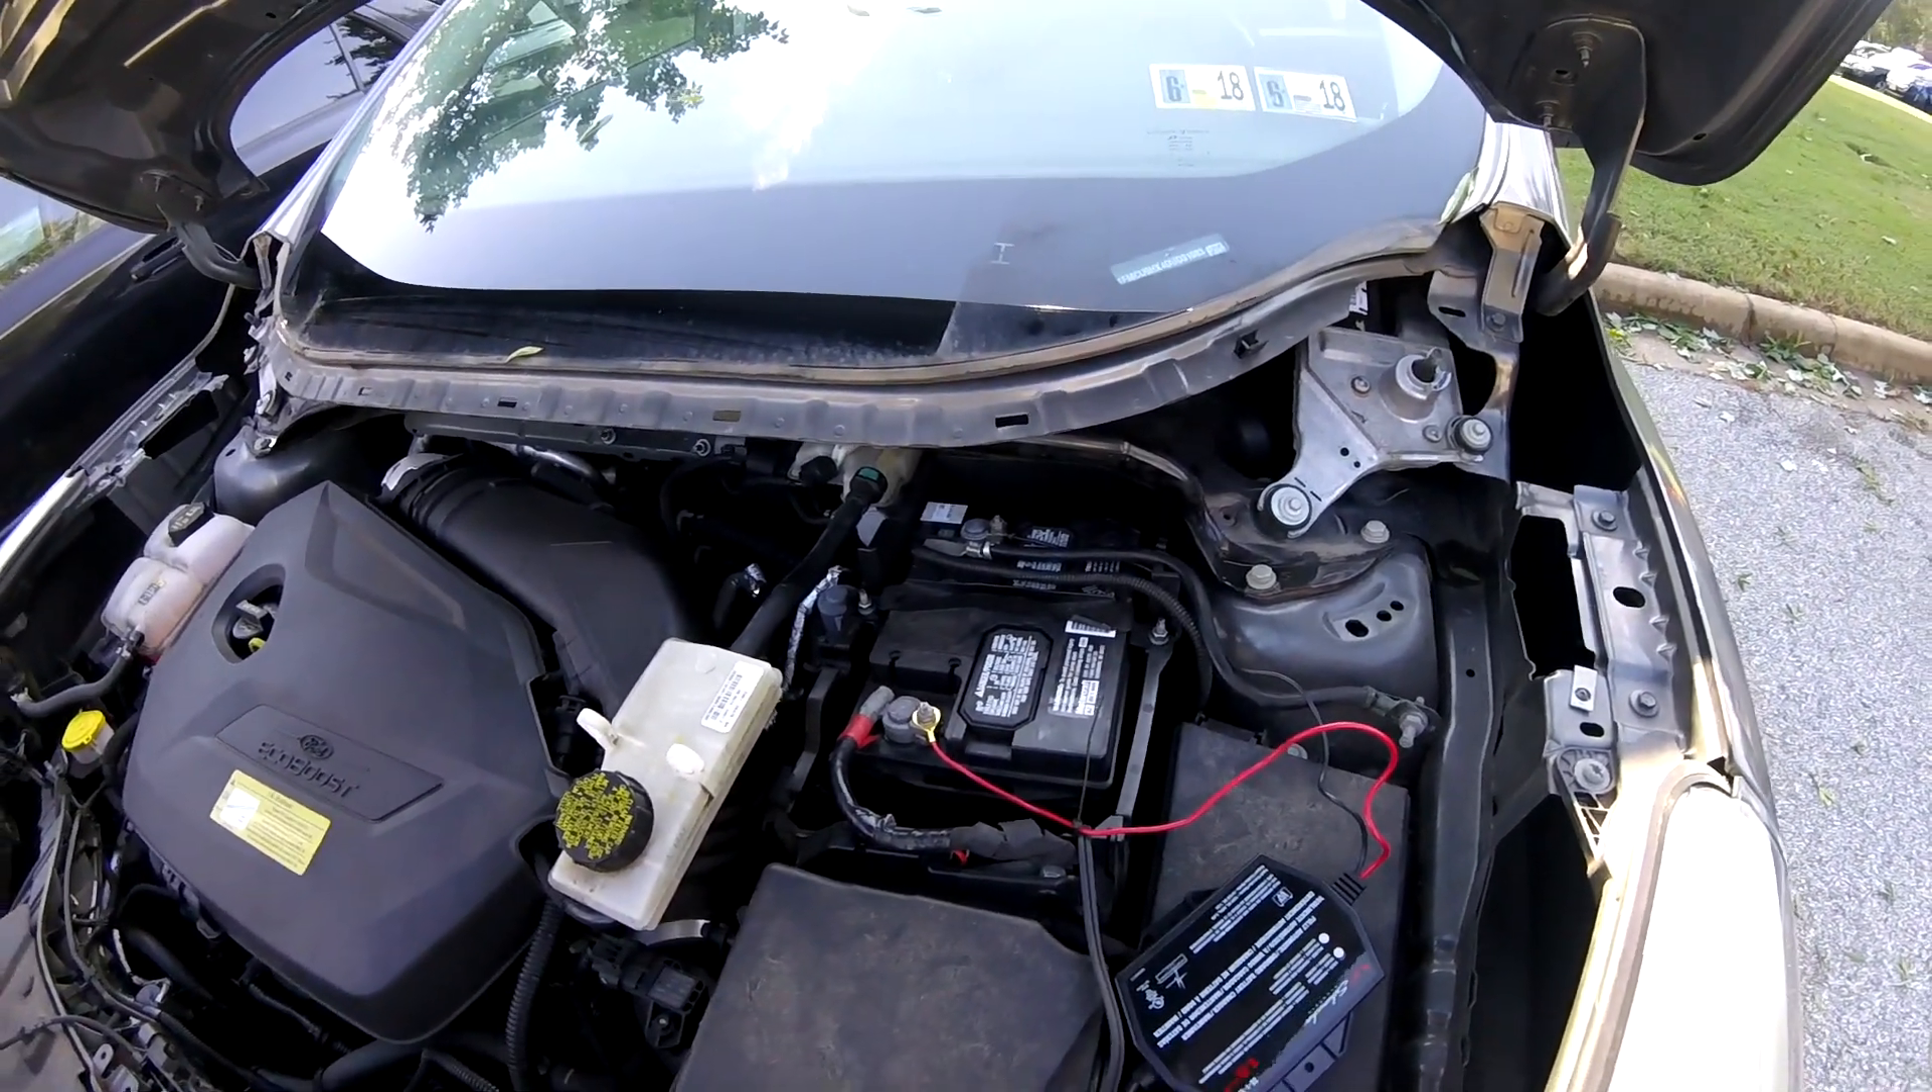Okay so i have the leads of the battery maintainer hooked onto the uh the car battery at this point.